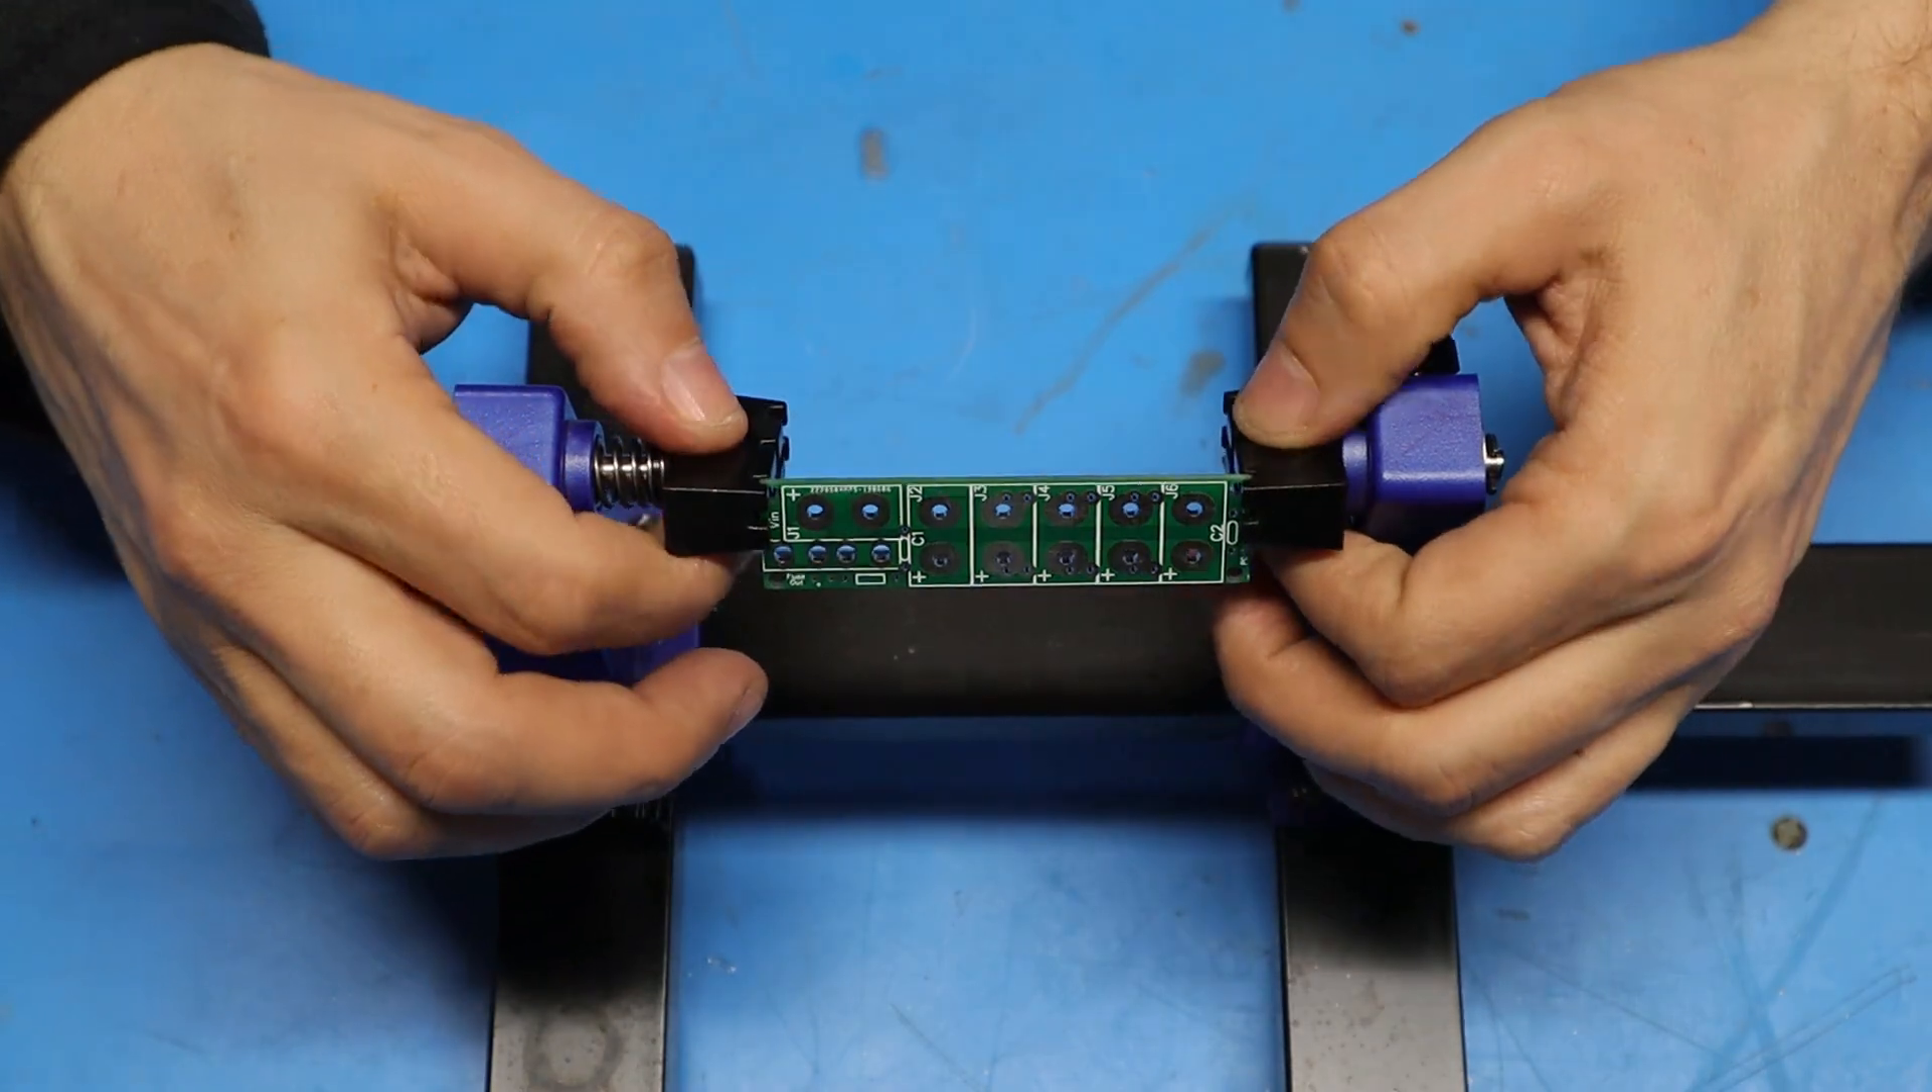As you can see I've got the printed circuit board mounted in my board holder.